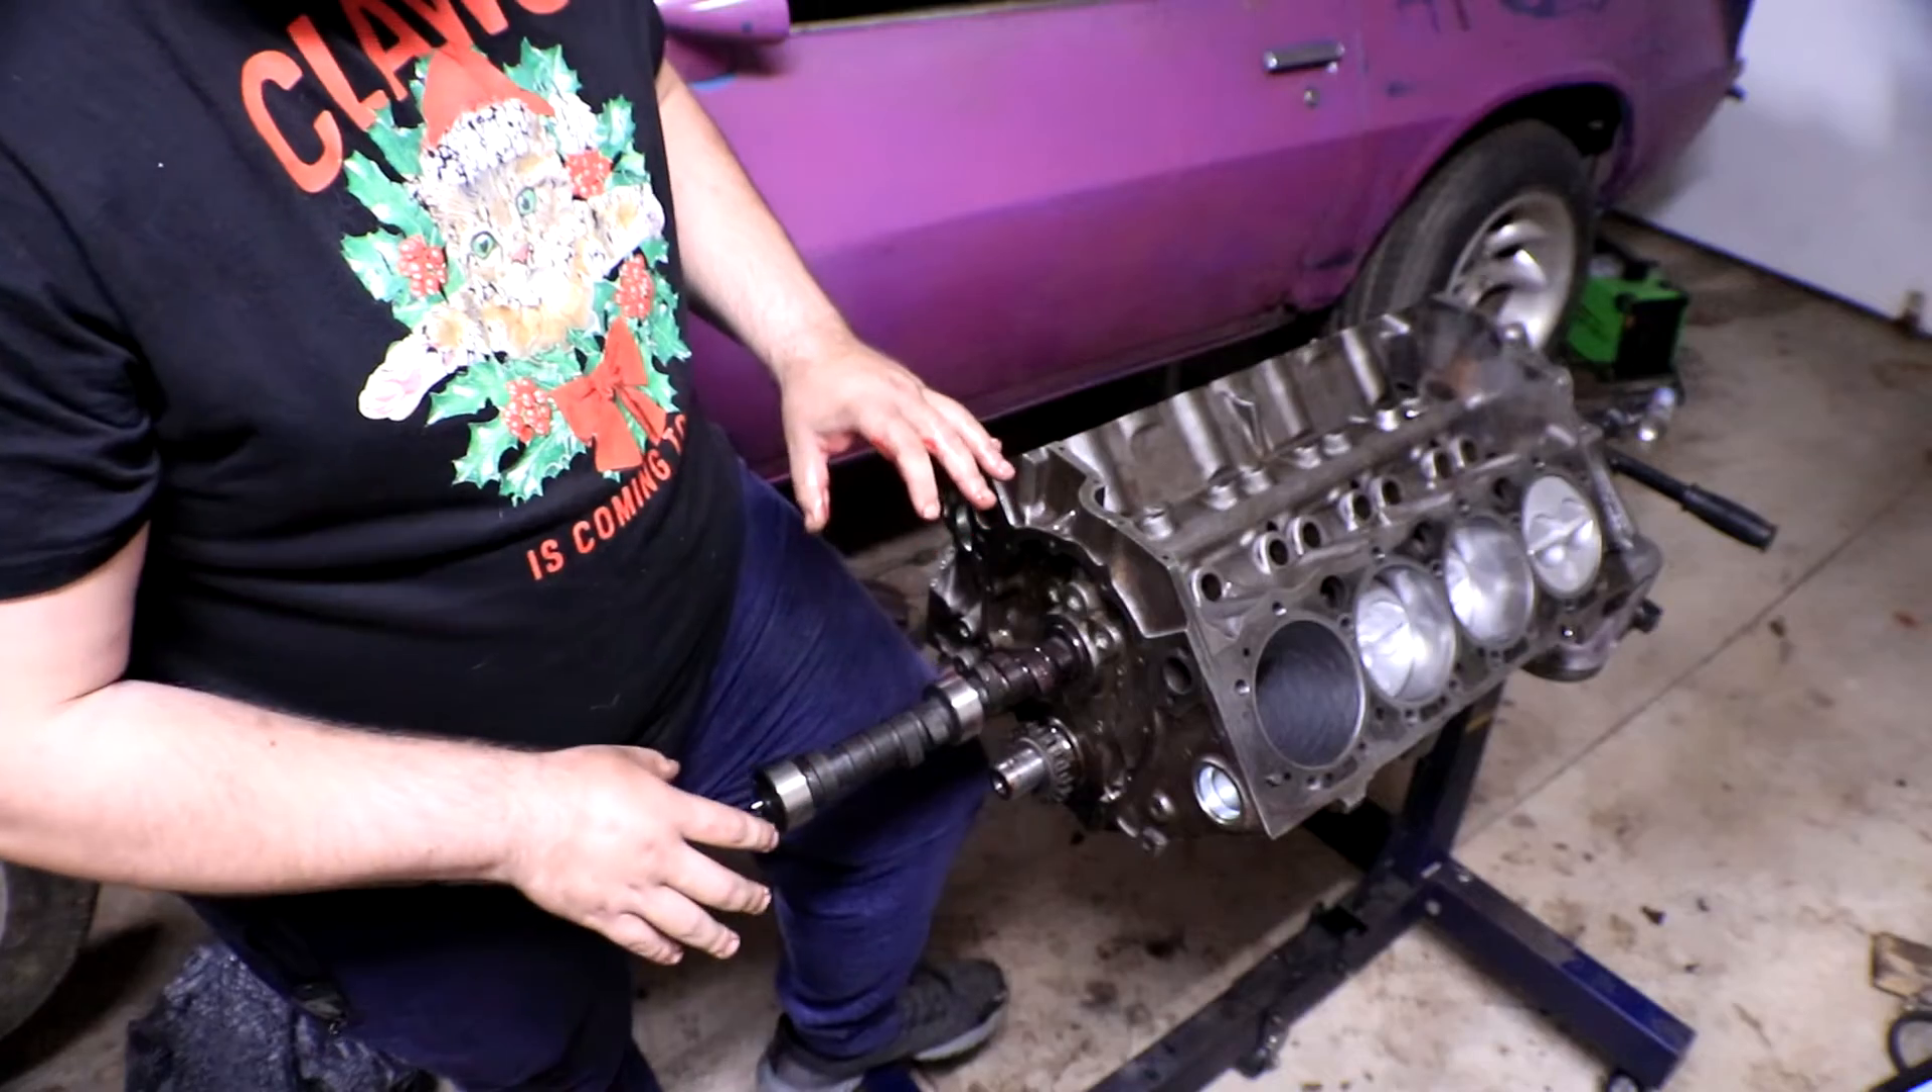Got it halfway in.